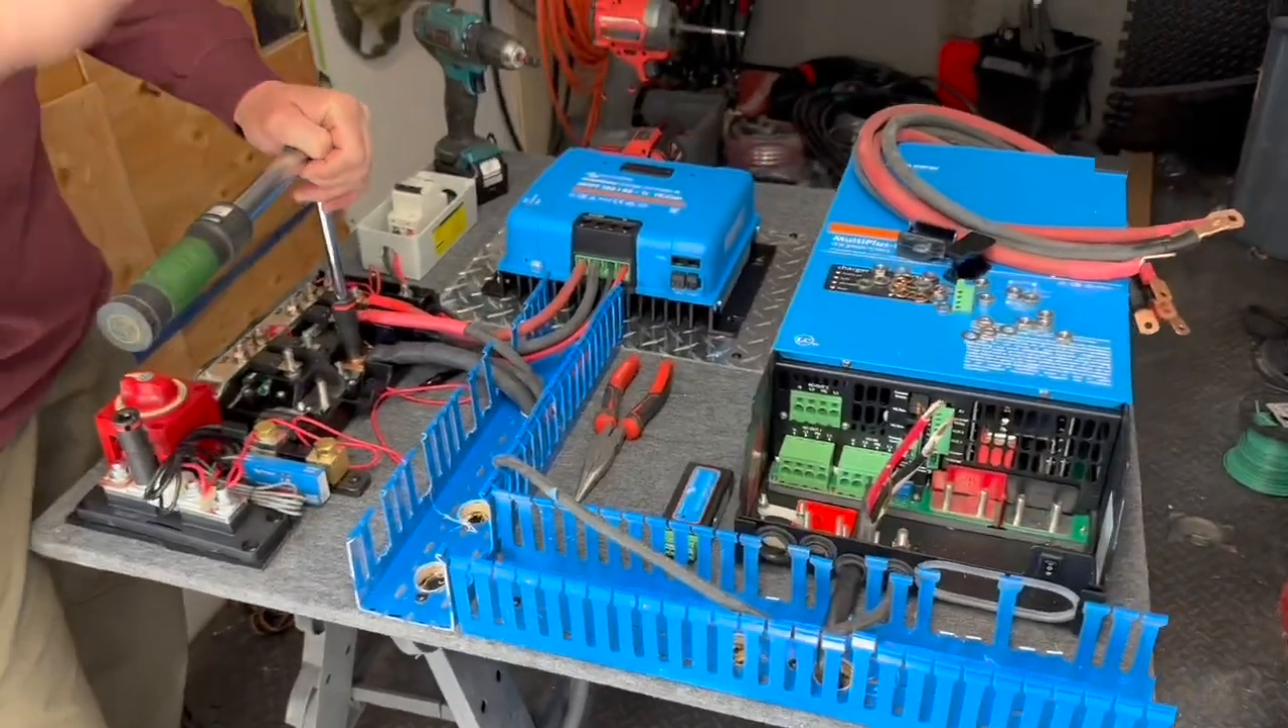So with that i'll take you in here where we've already got all the cables made and now just wiring up the board right now and todd is making it all happen.